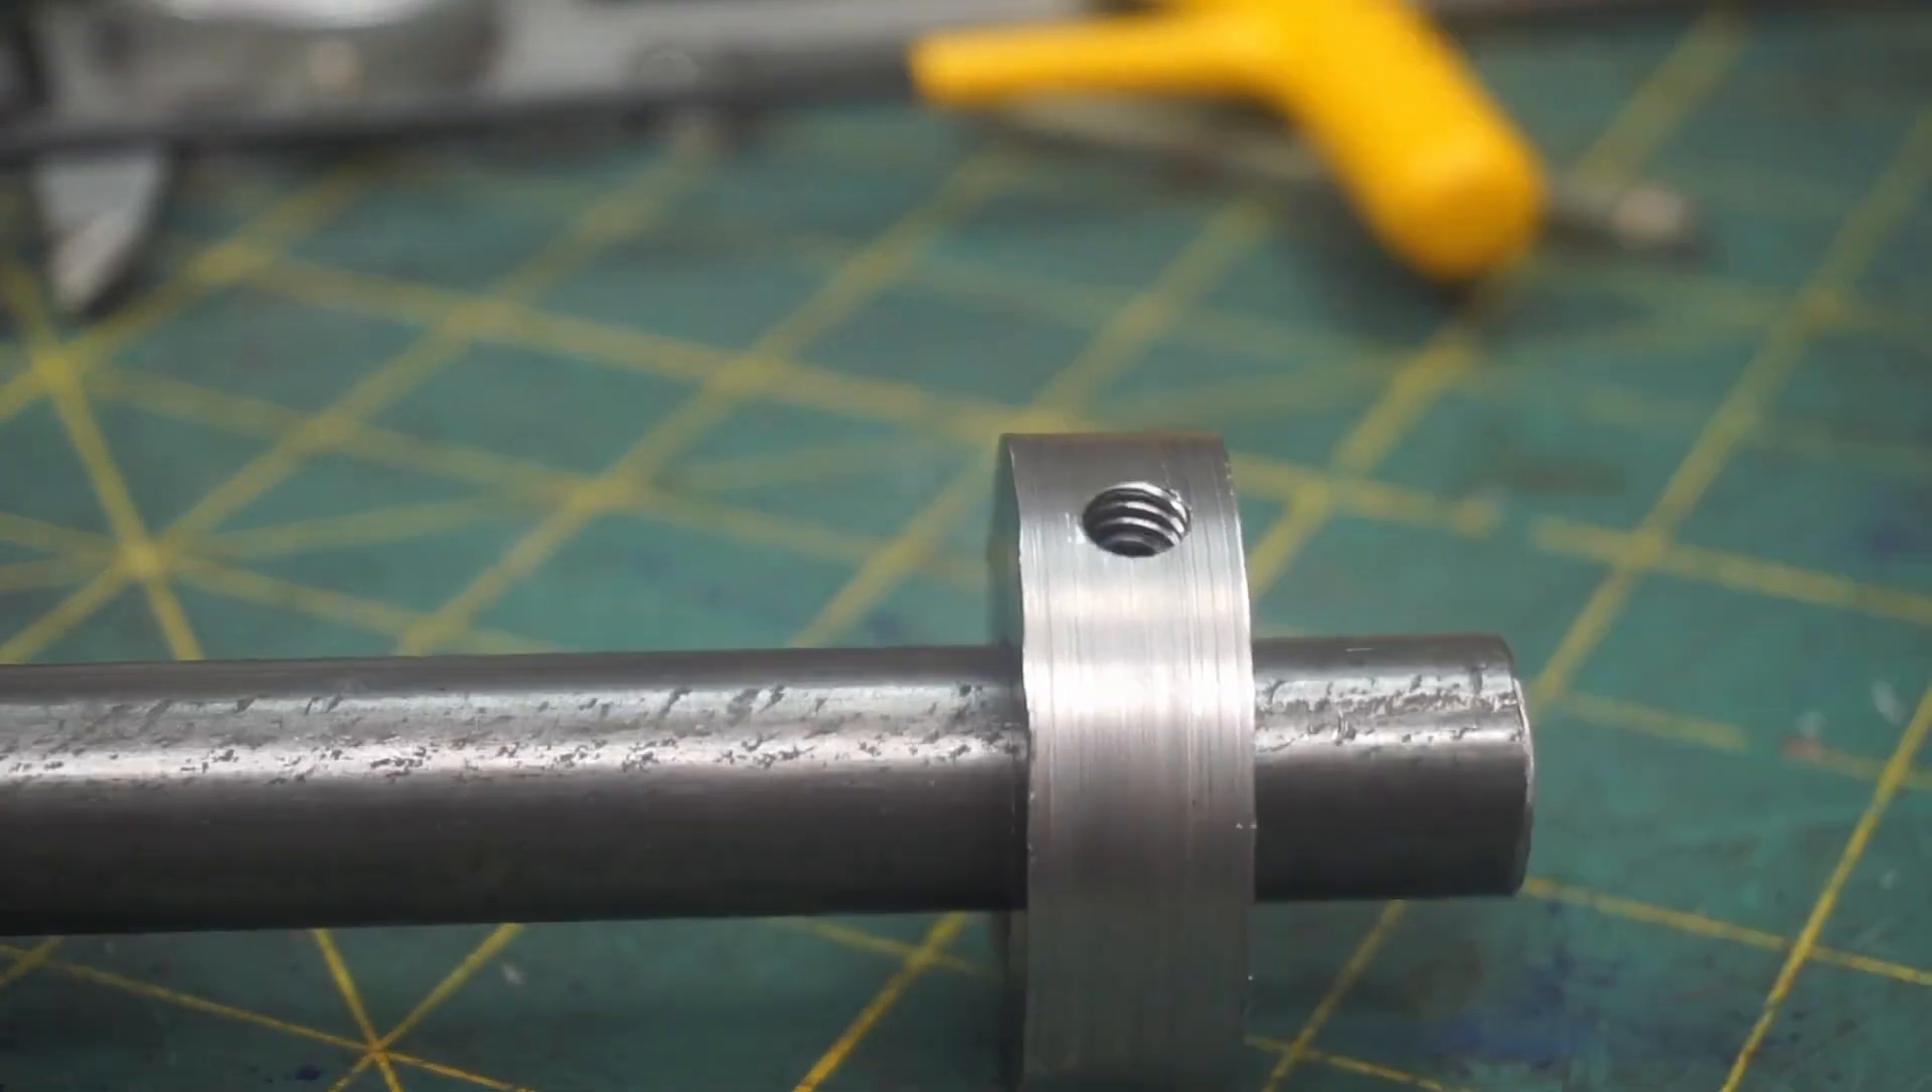I measured and cut some steel bar, and then roughly installed the steel discs onto the end. I'm not really worried about precision yet.